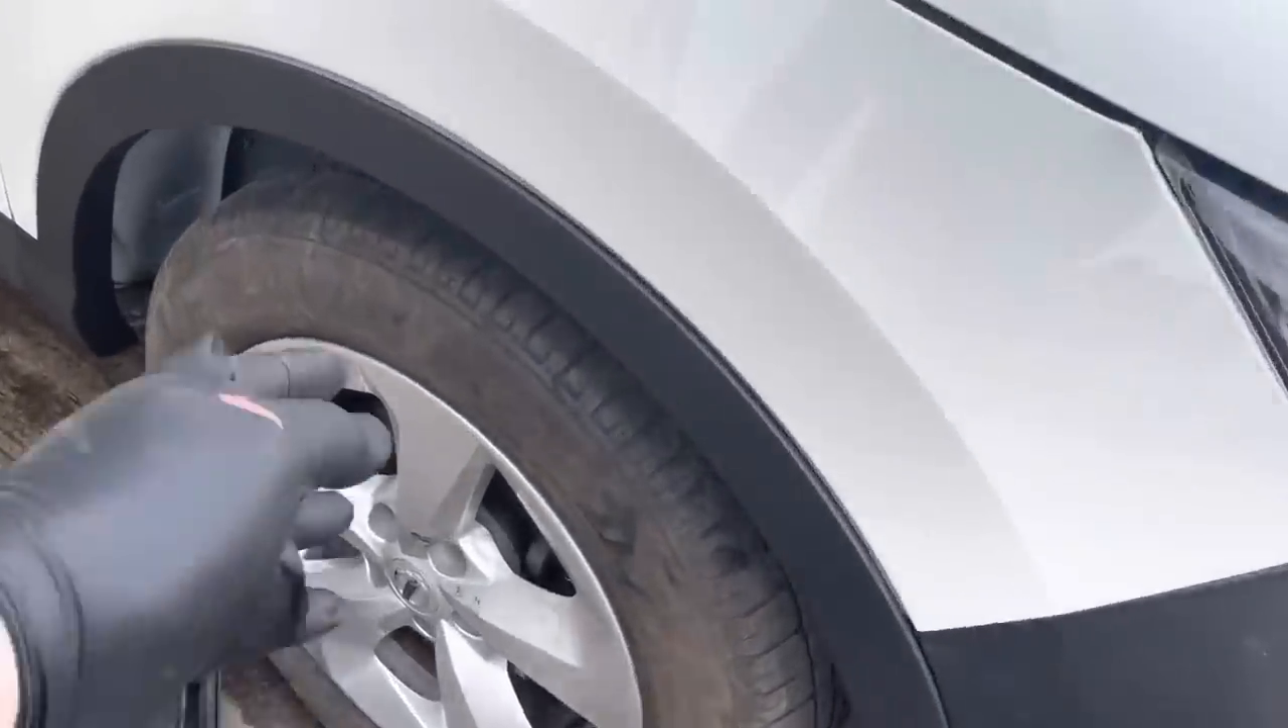Um we've tested this is an aftermarket trim and it fits pretty nice.